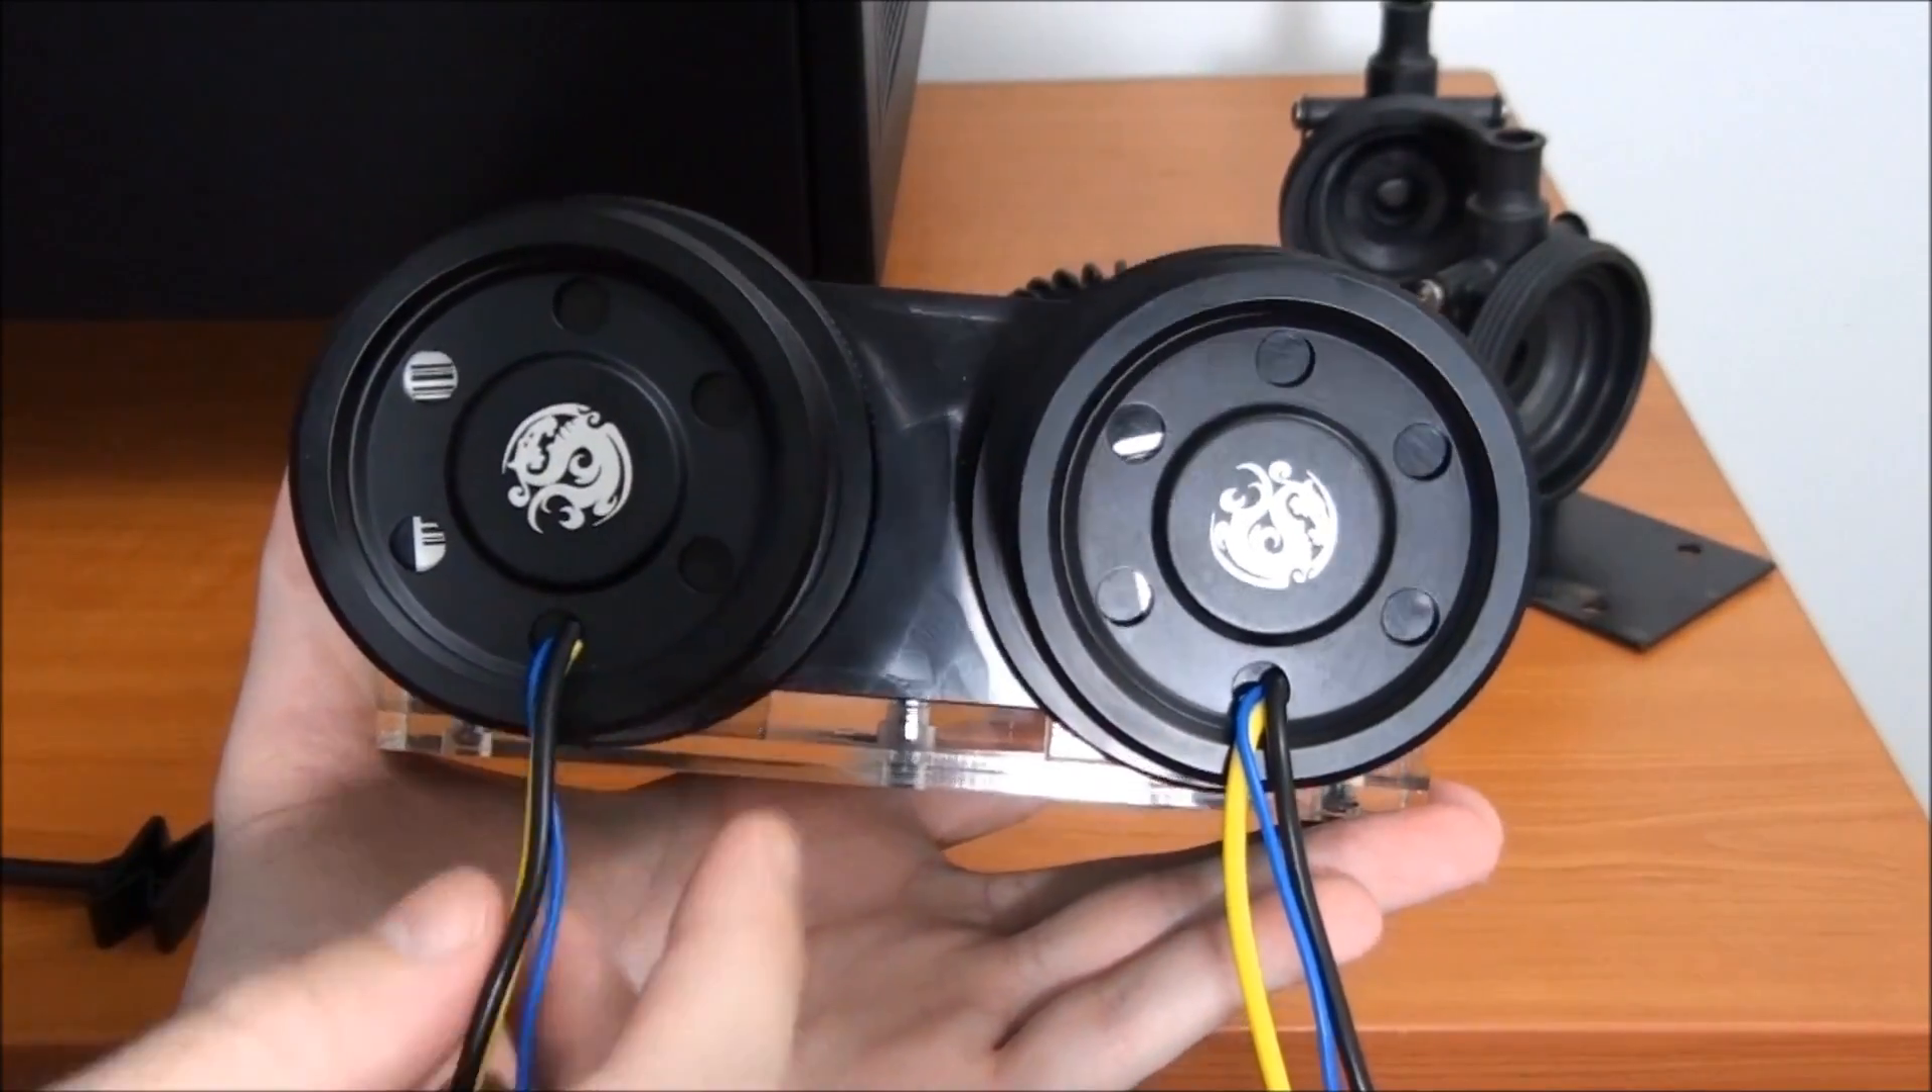You can see I've pointed both my wires down to the bottom.